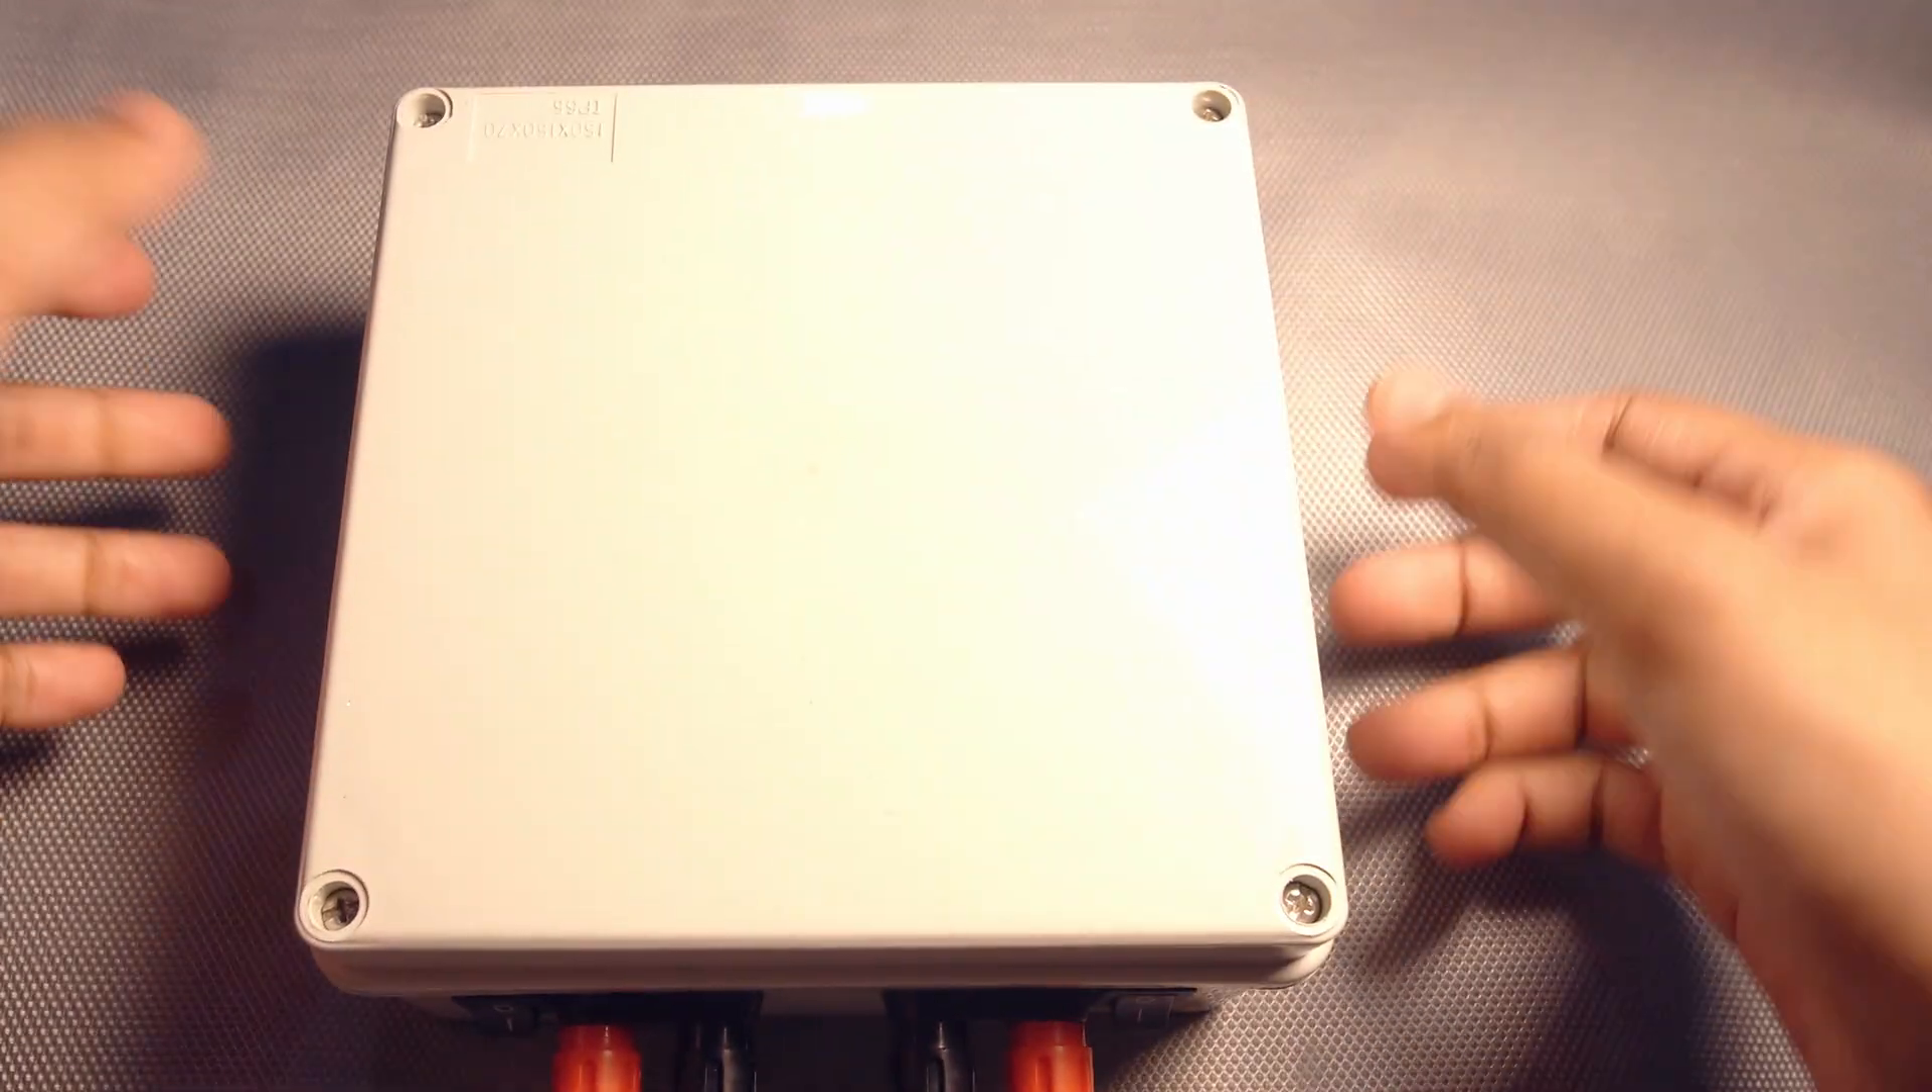So I'll close the lid now. So yeah, this is finished now.